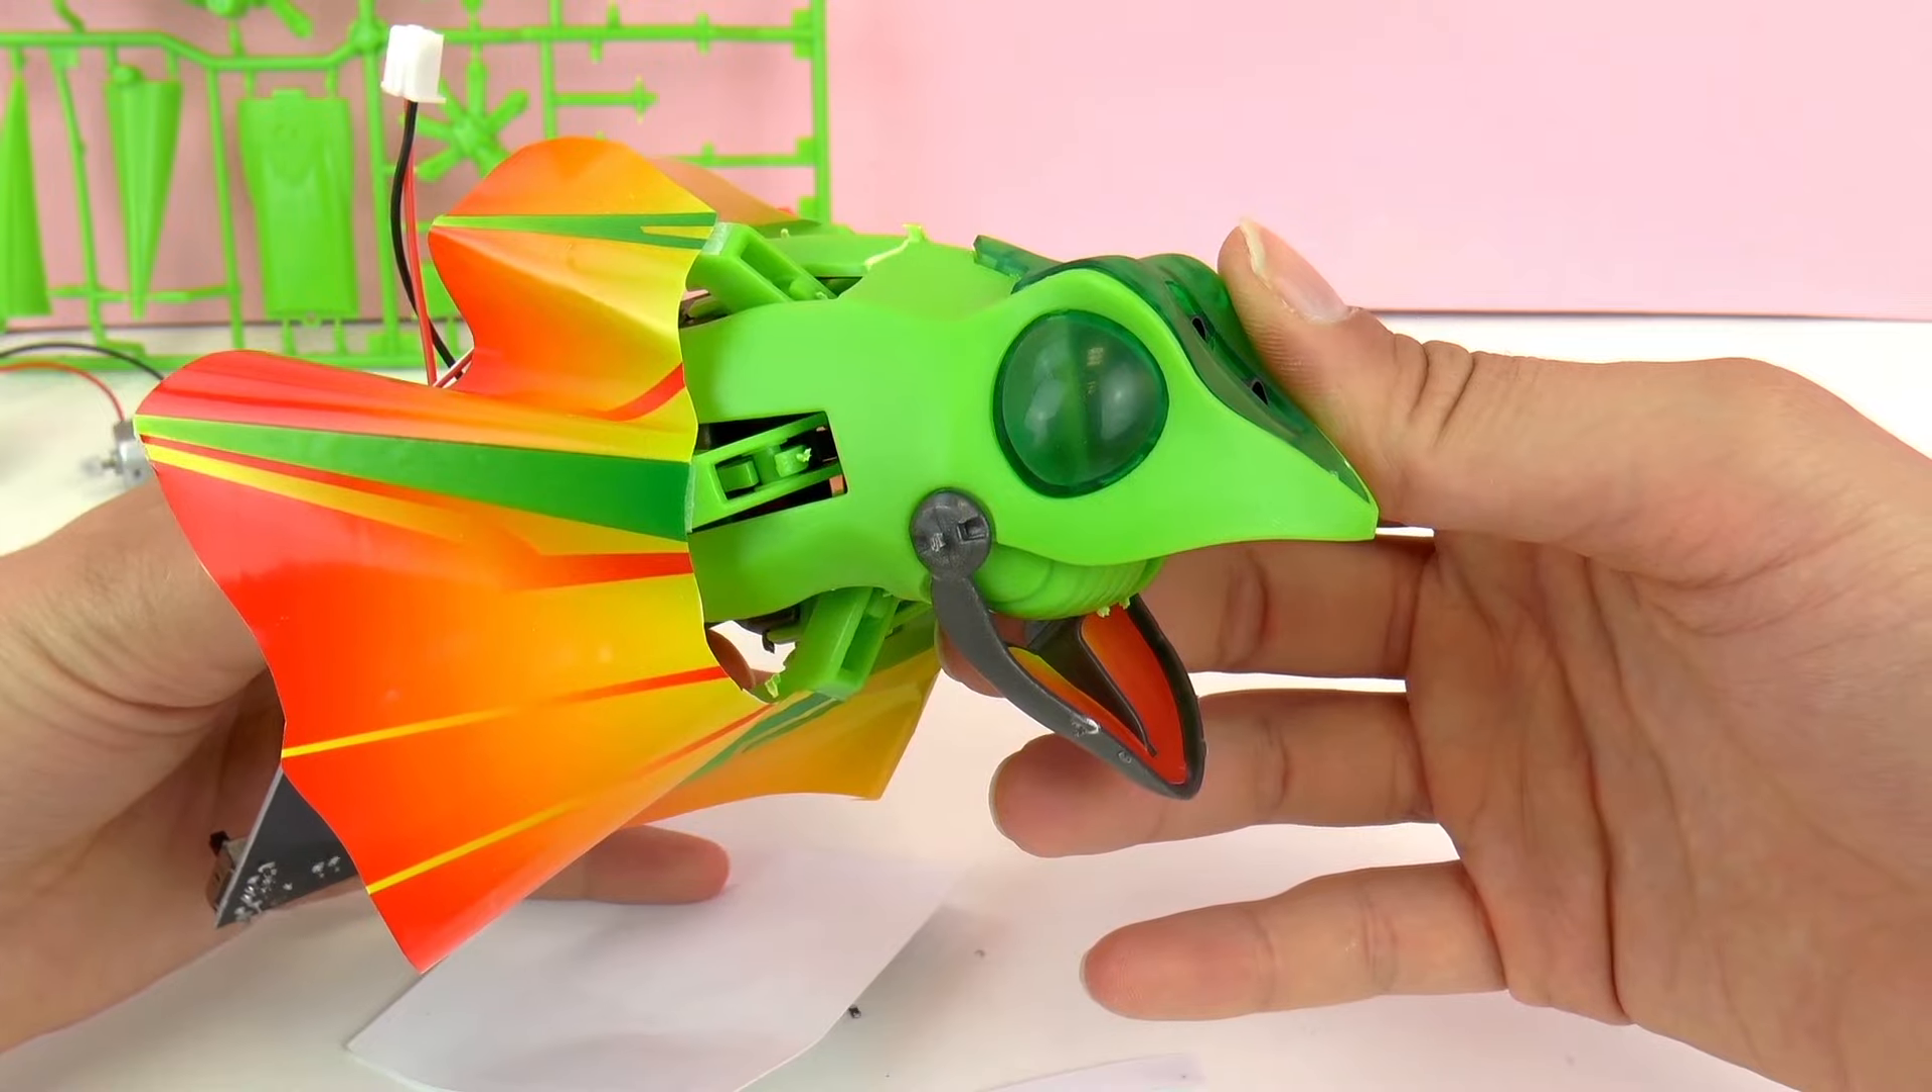Zo, ik heb nu de kop van de hagedis in elkaar gezet.